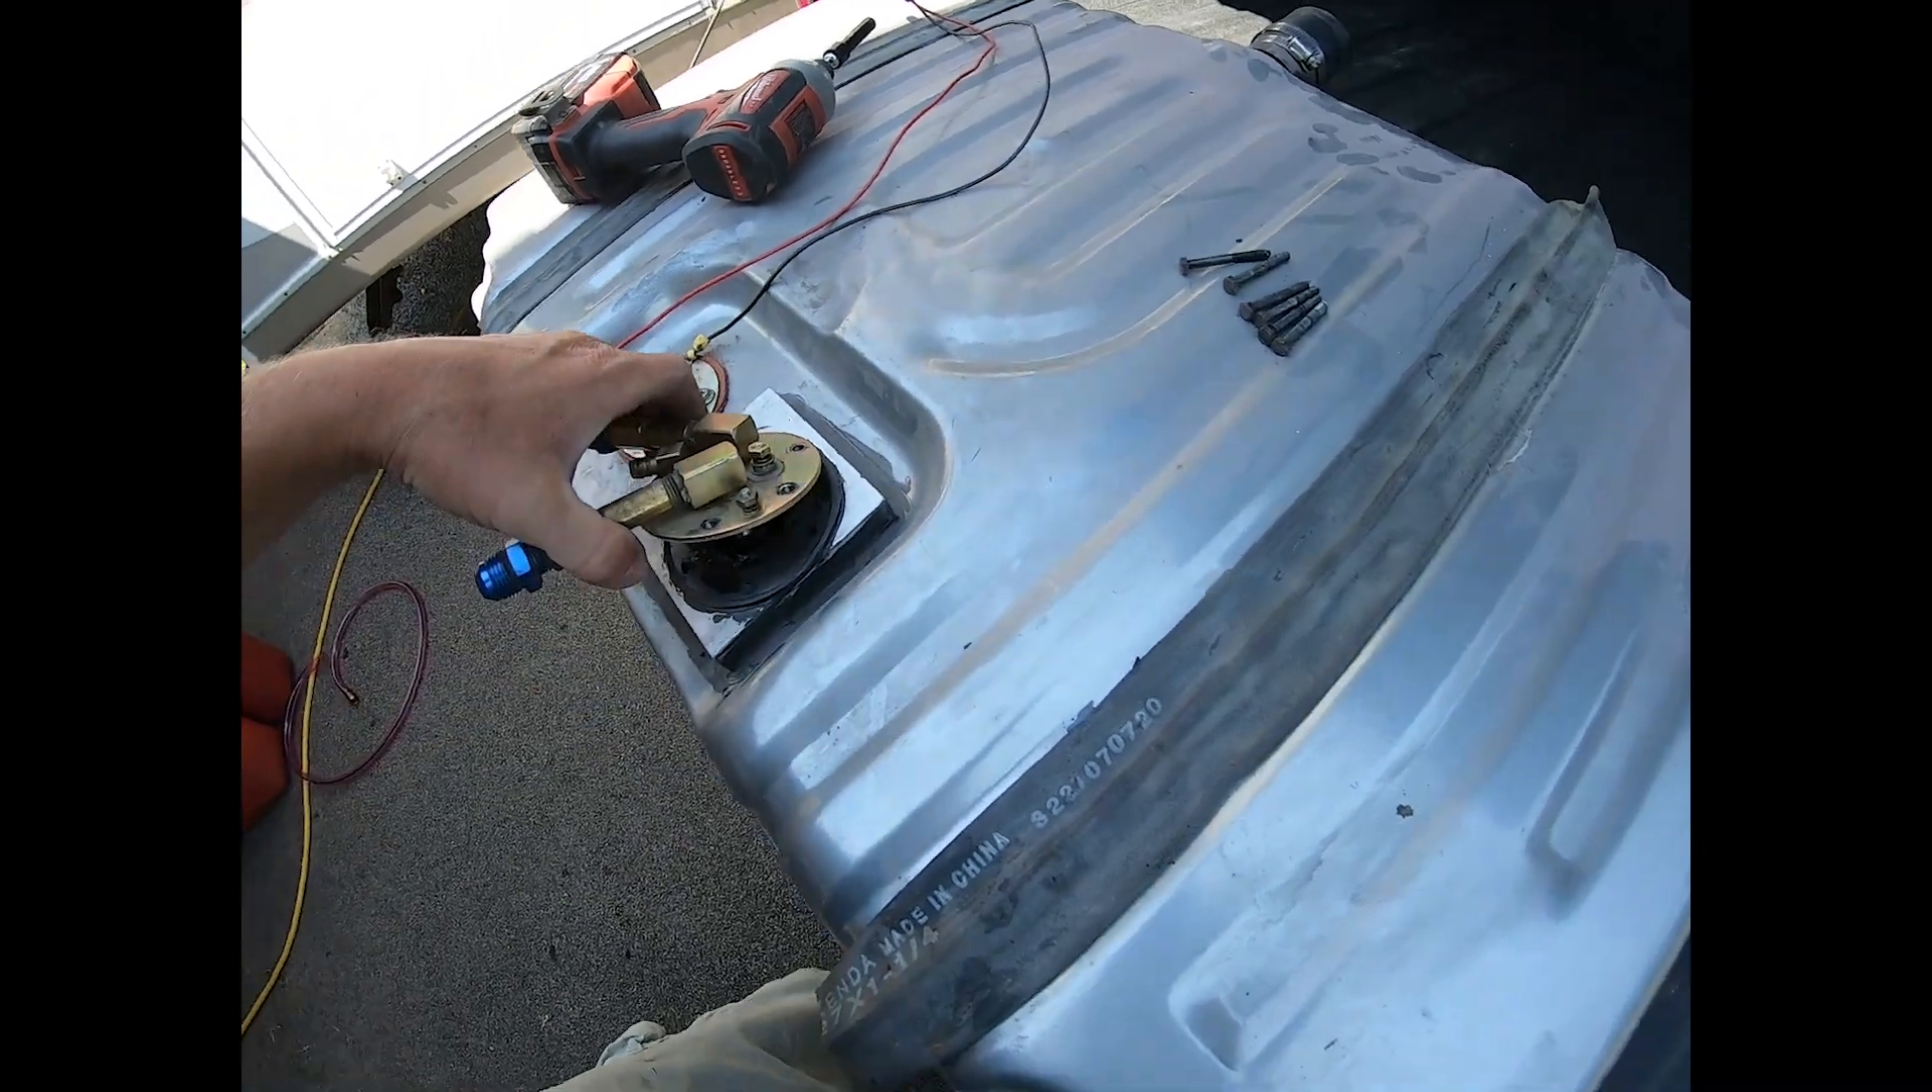I already pulled the bolts out so we will see if we have anything that's obviously wrong.